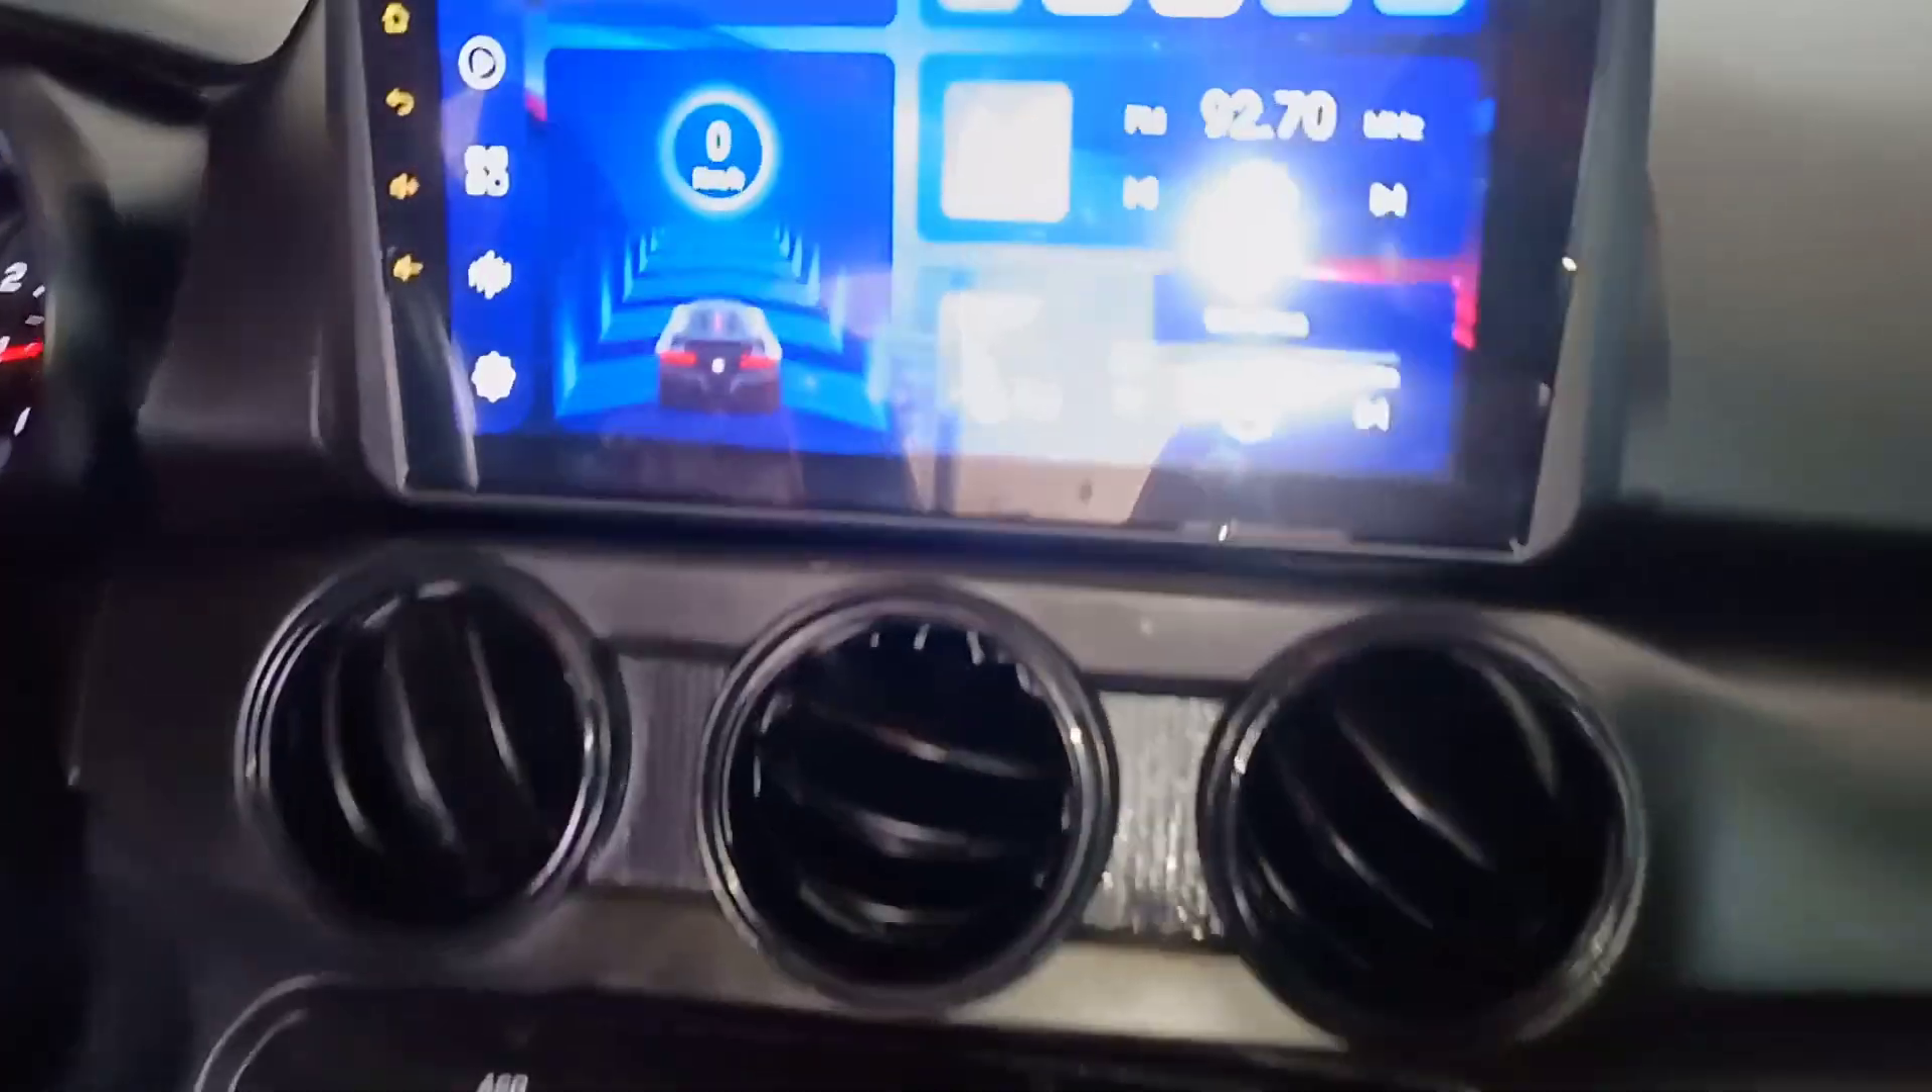Aqui o sonzinho já pronto, instalado aqui, já configurado aqui.